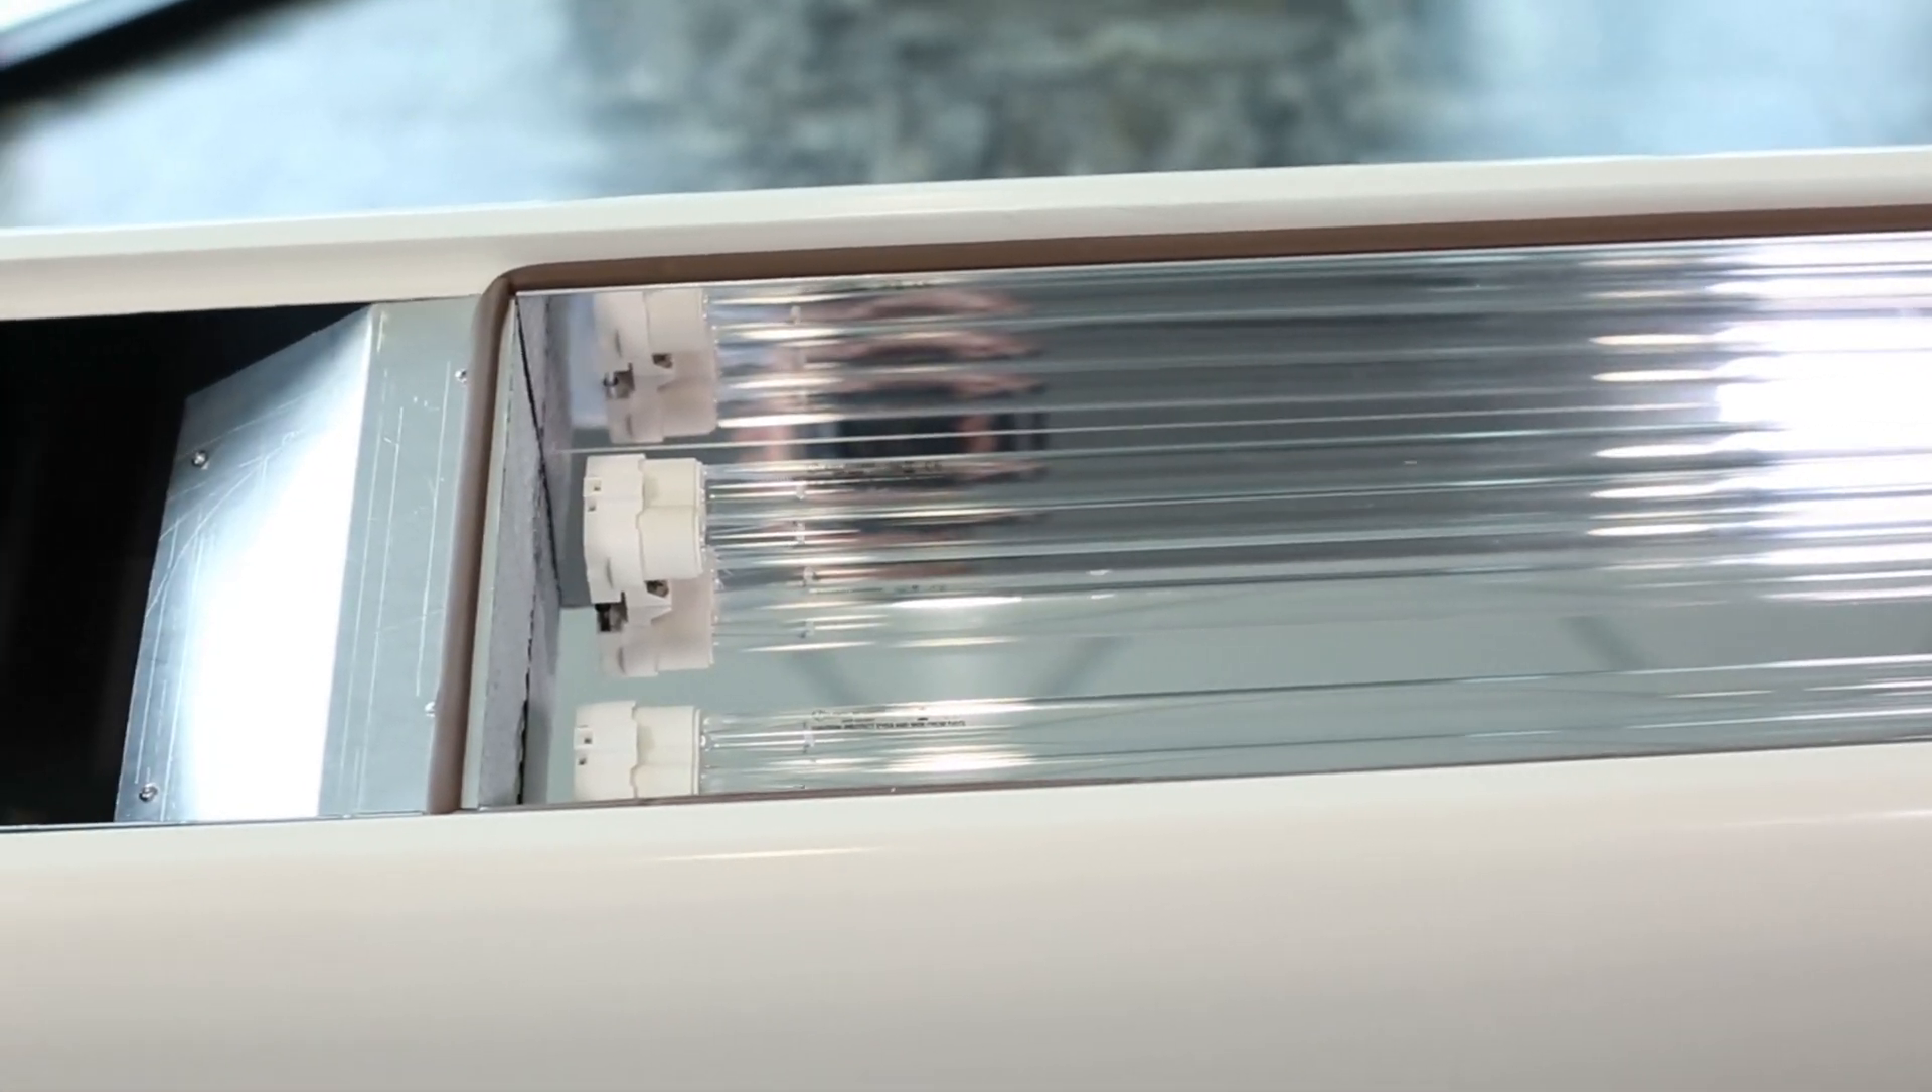Okay now that I have both of these lamps installed, I'm going to replace the cover, put the screws back in, and then we'll power this unit up.